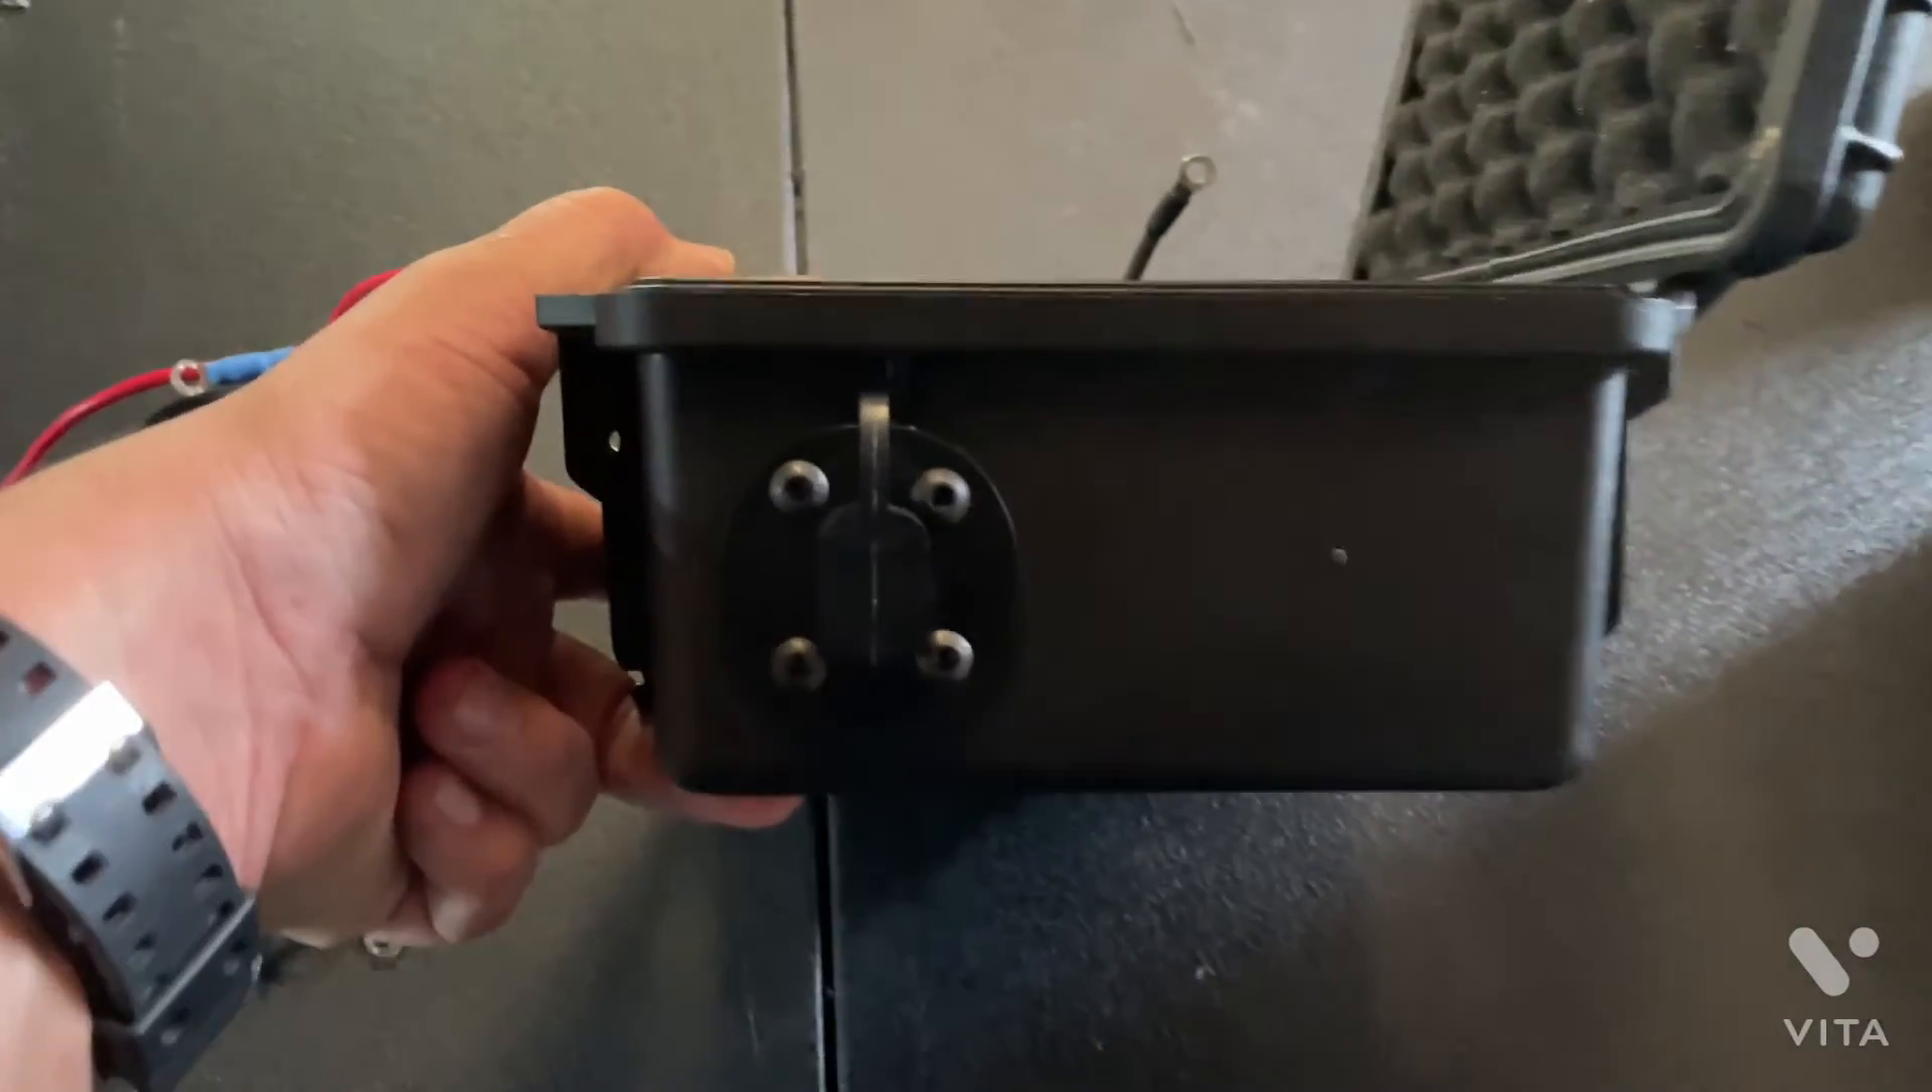Now you can see that we got the power input supply mounted and it took a couple minutes.